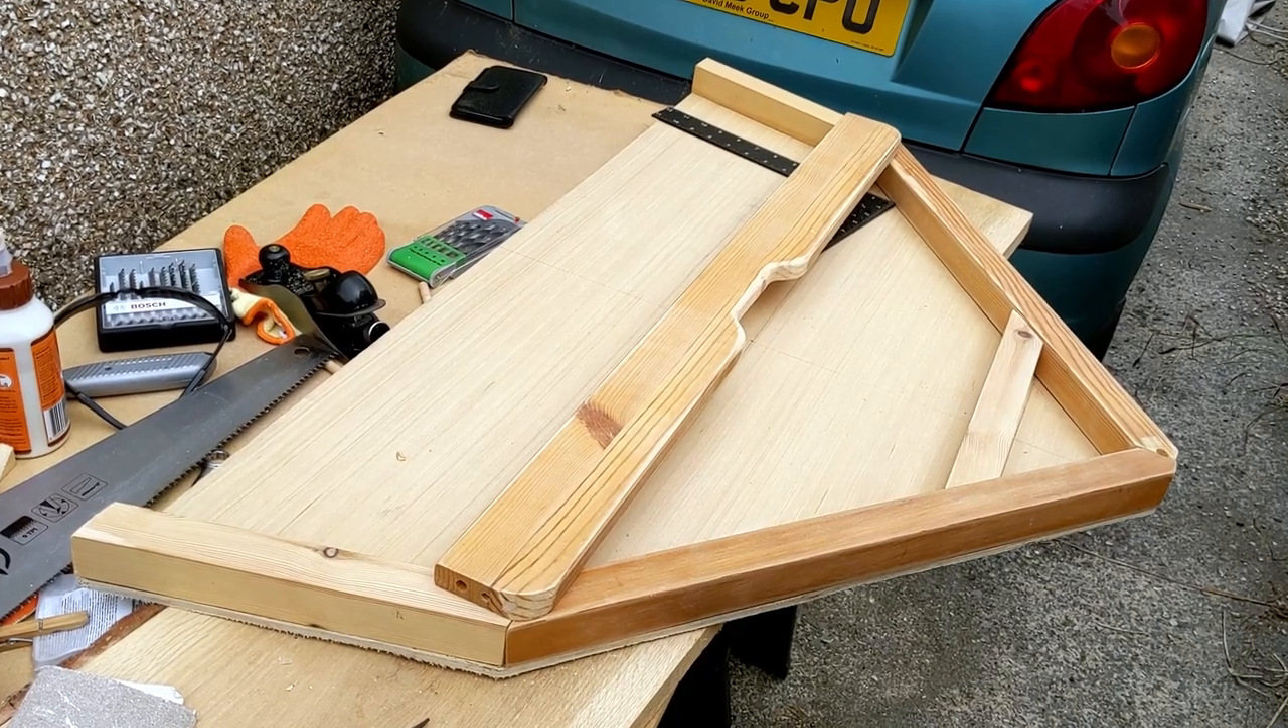I've added upright battens and one for the floors and then I've added this piece here which is which integrates this carrying handle and will basically be the seat base.